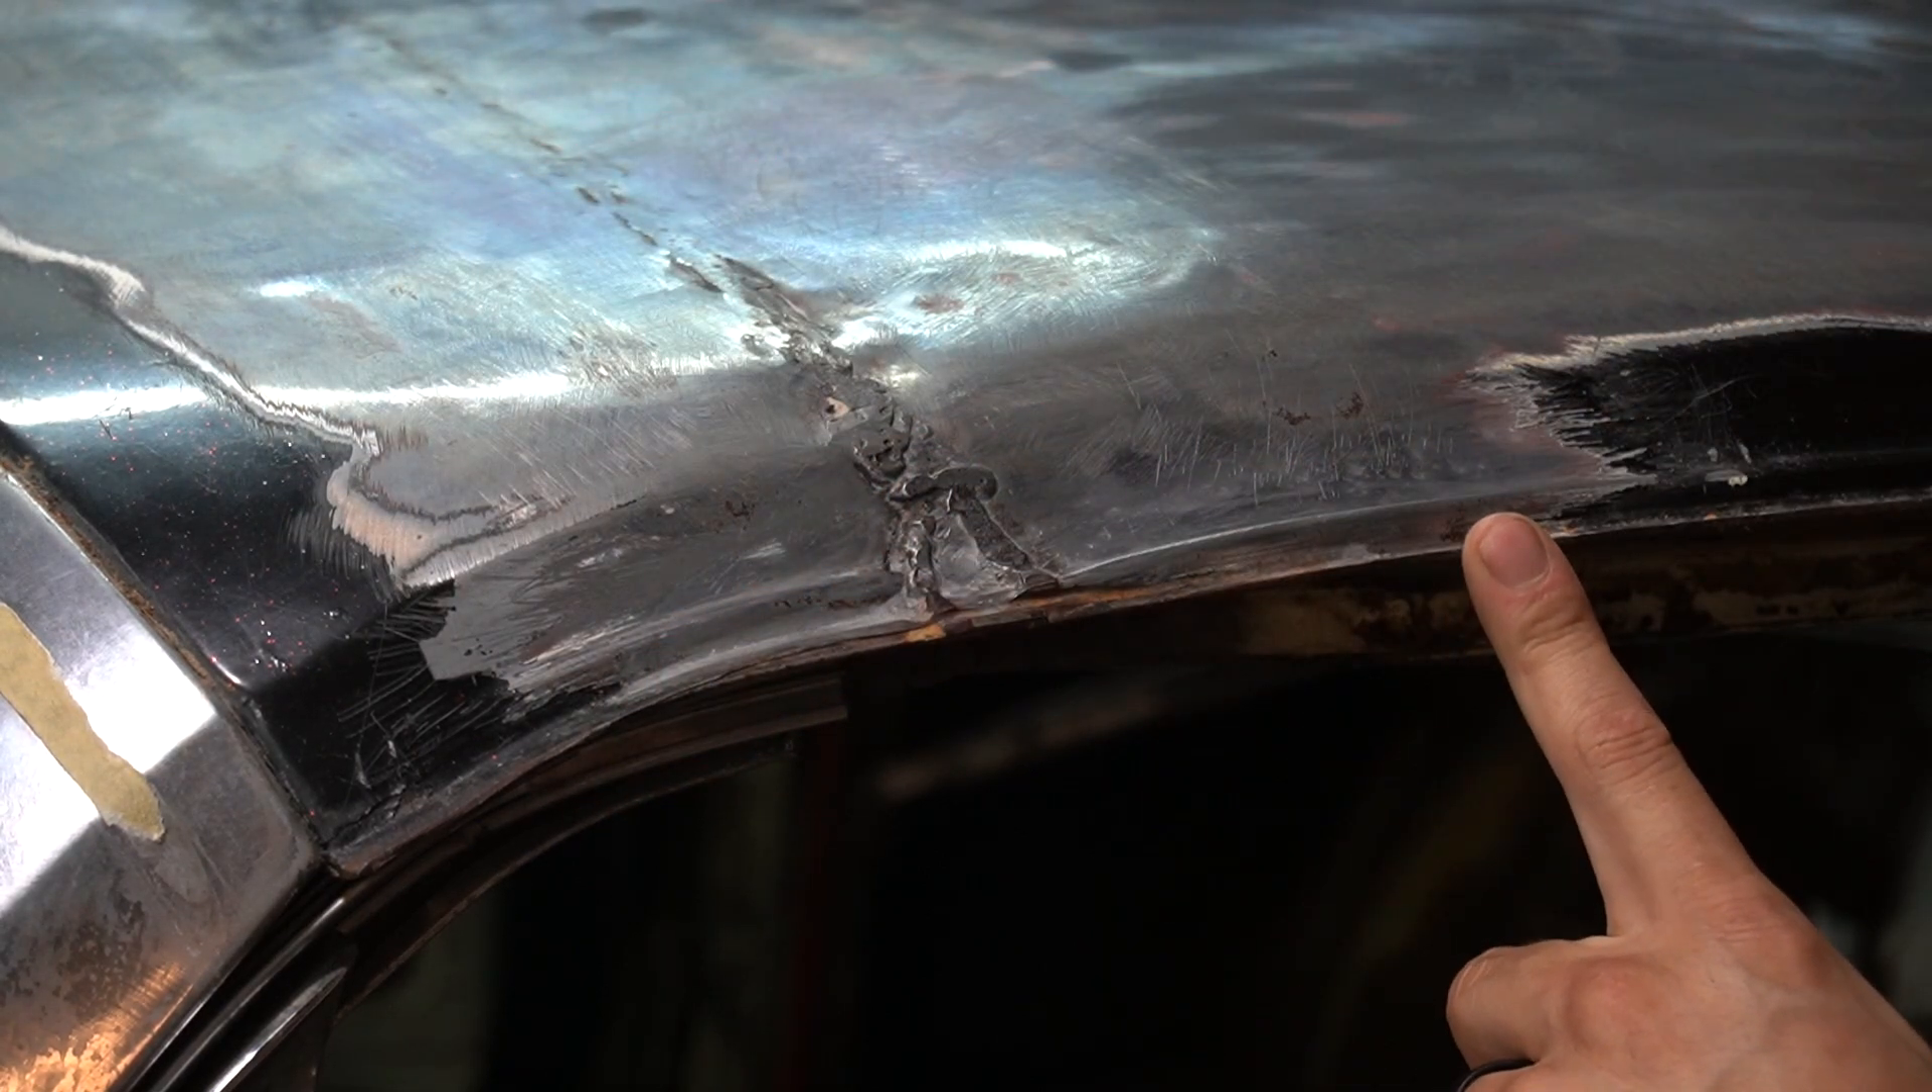So you can see right here in this section this is where they join these two panels together and they didn't match up very good.